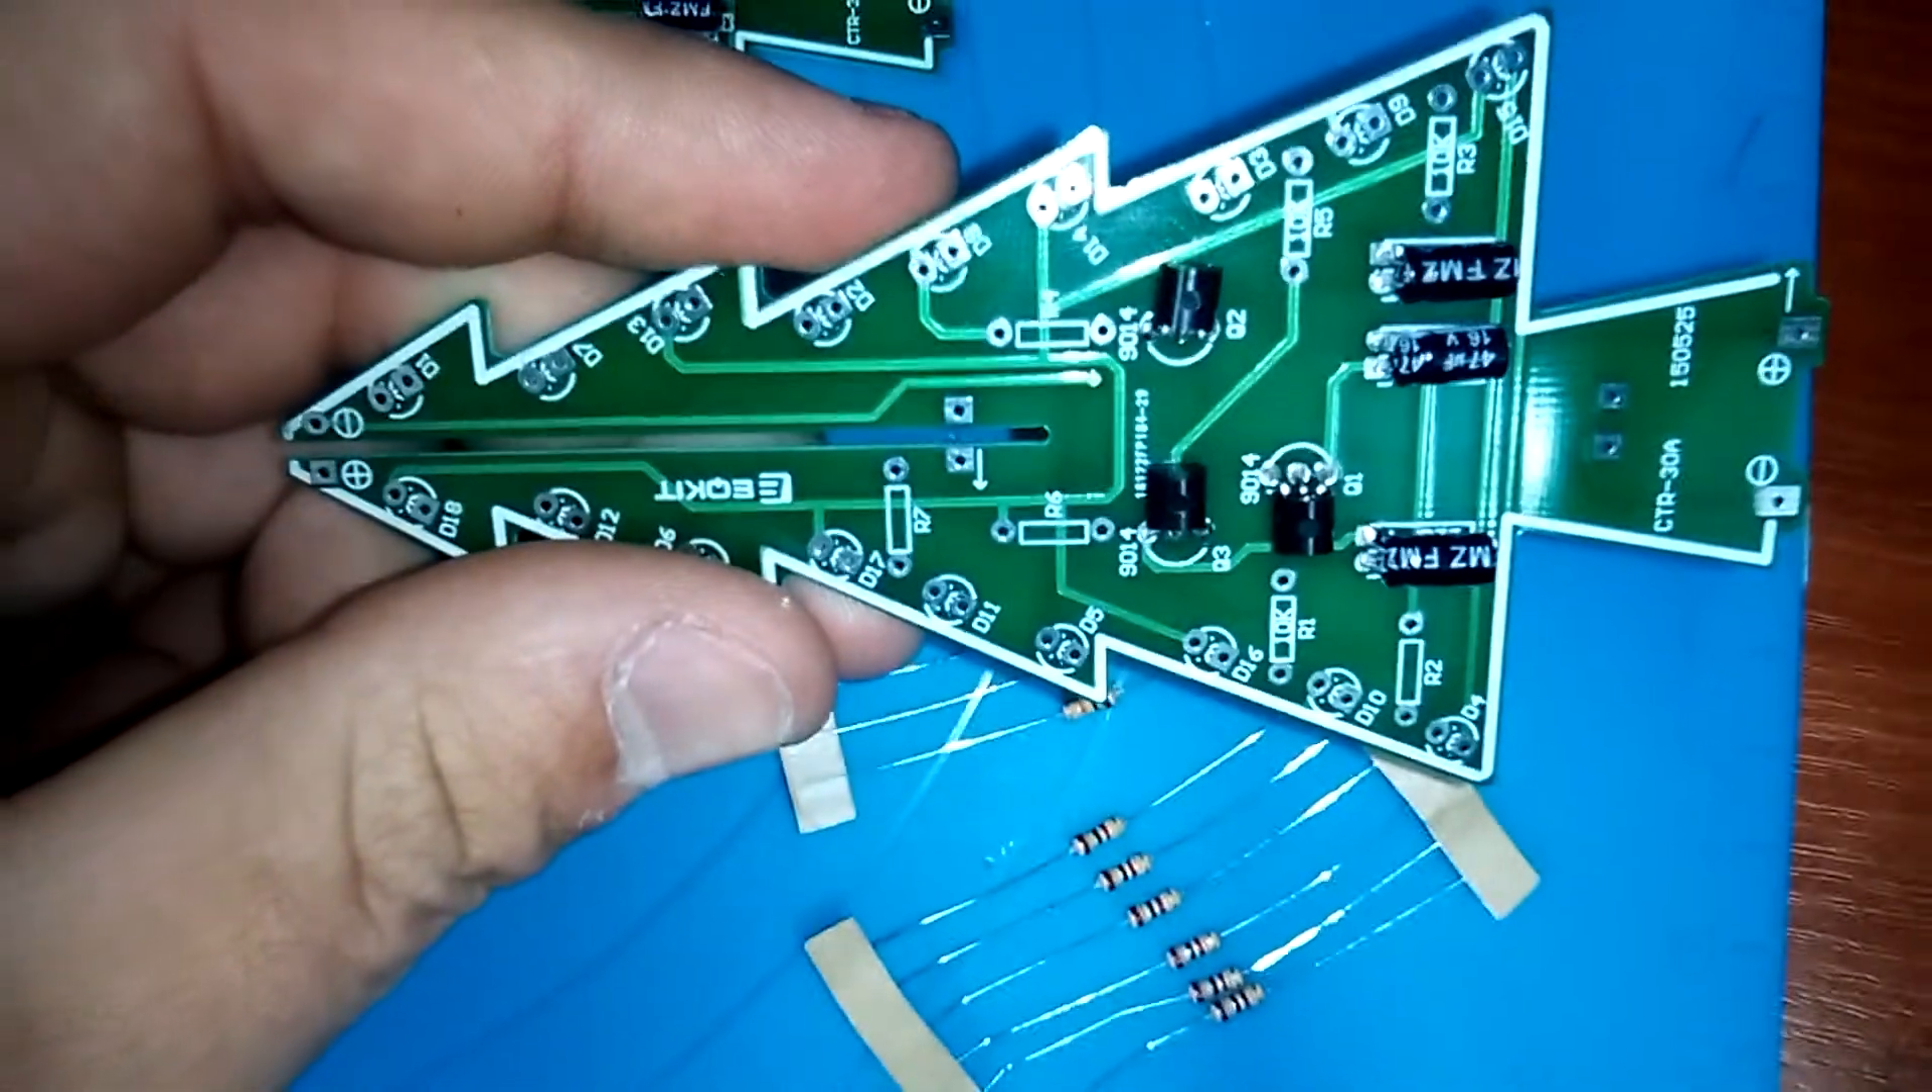Транзисторы с конденсаторами установлены. Осталось сопротивление.